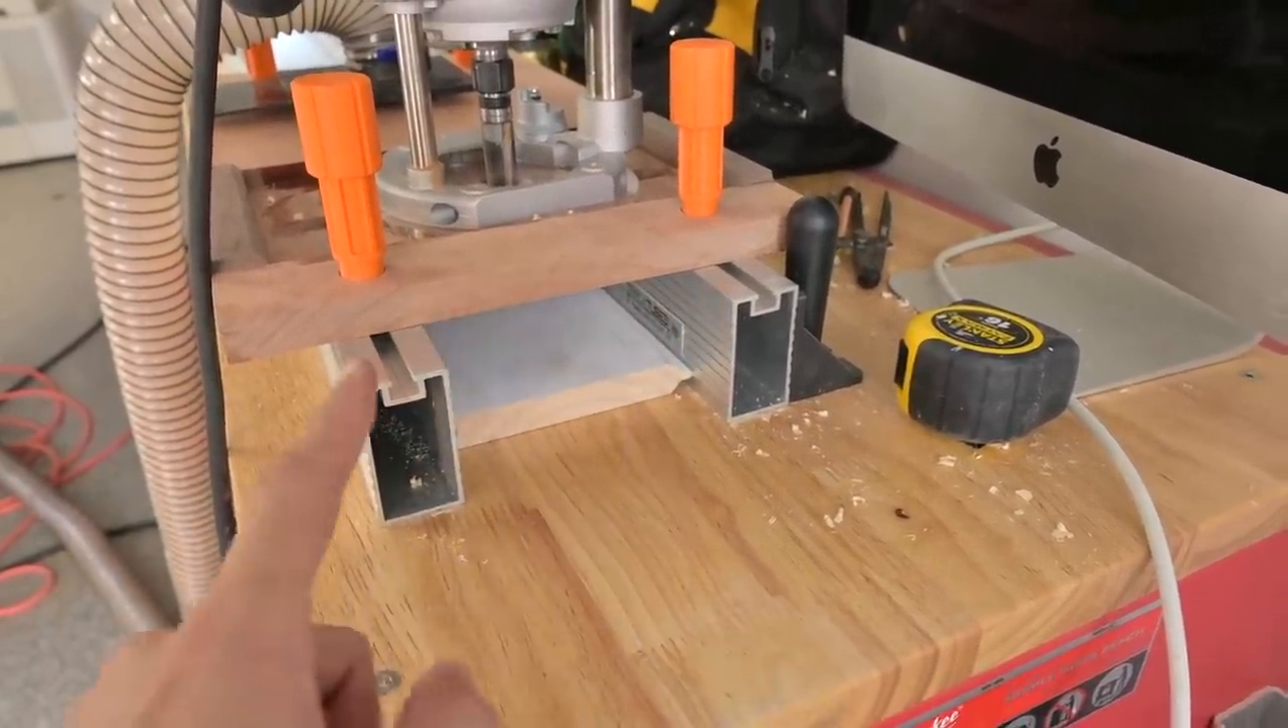So that track tube right there and this track tube right here are connected via this piece of mahogany and these little hold down clamps.